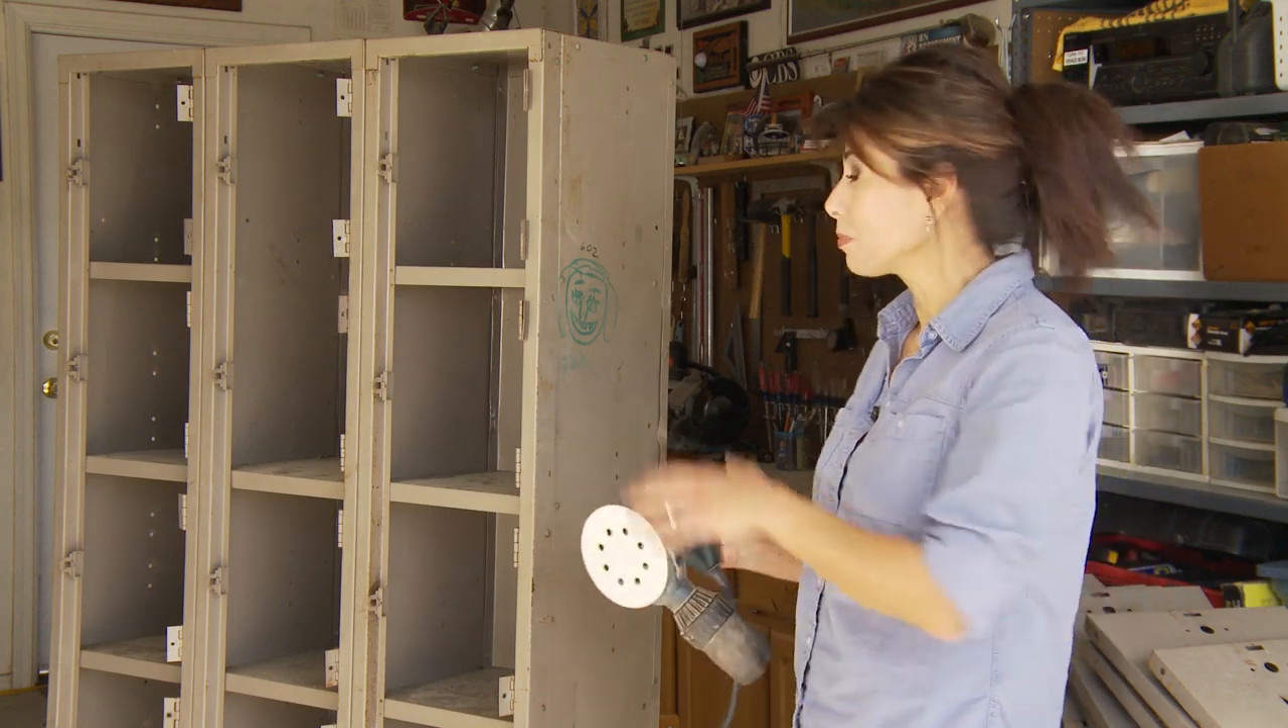We managed to get the doors off all 15 of them.